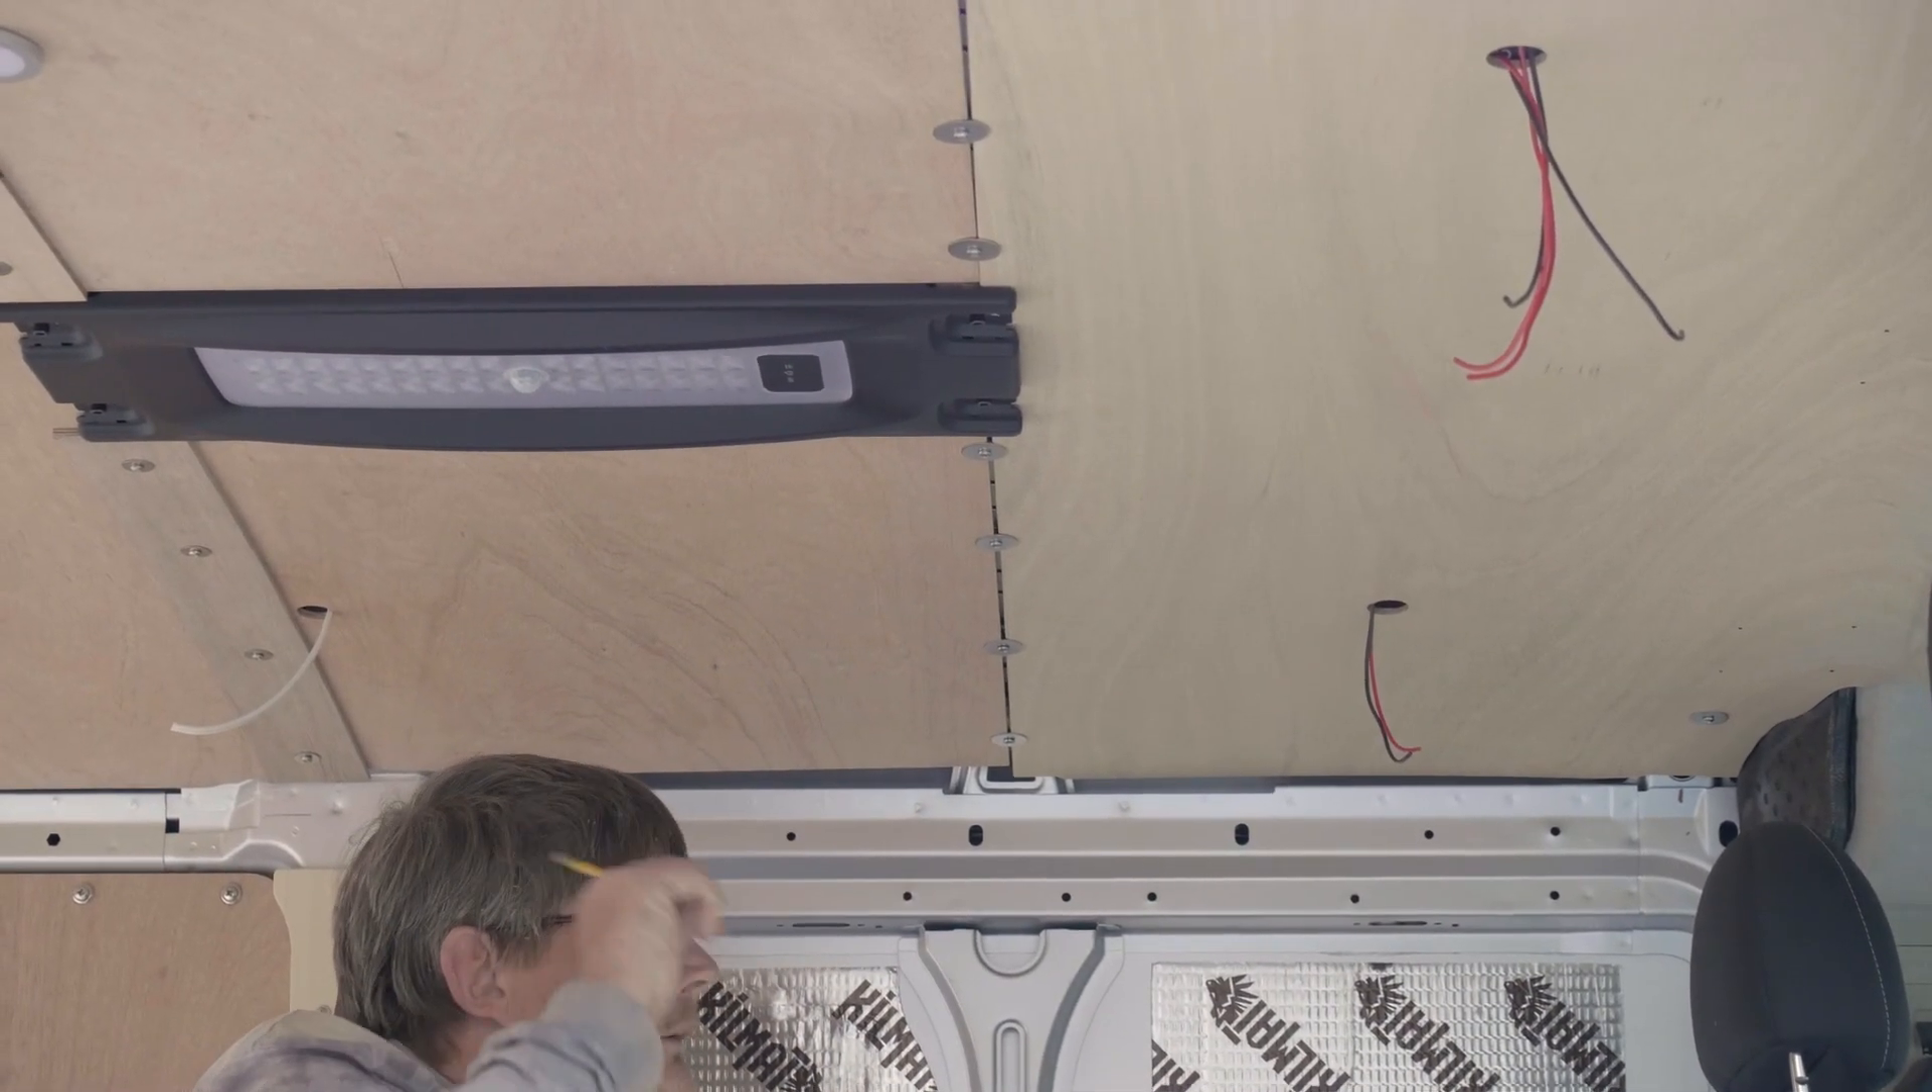Alright, we've got the final roof panel in.